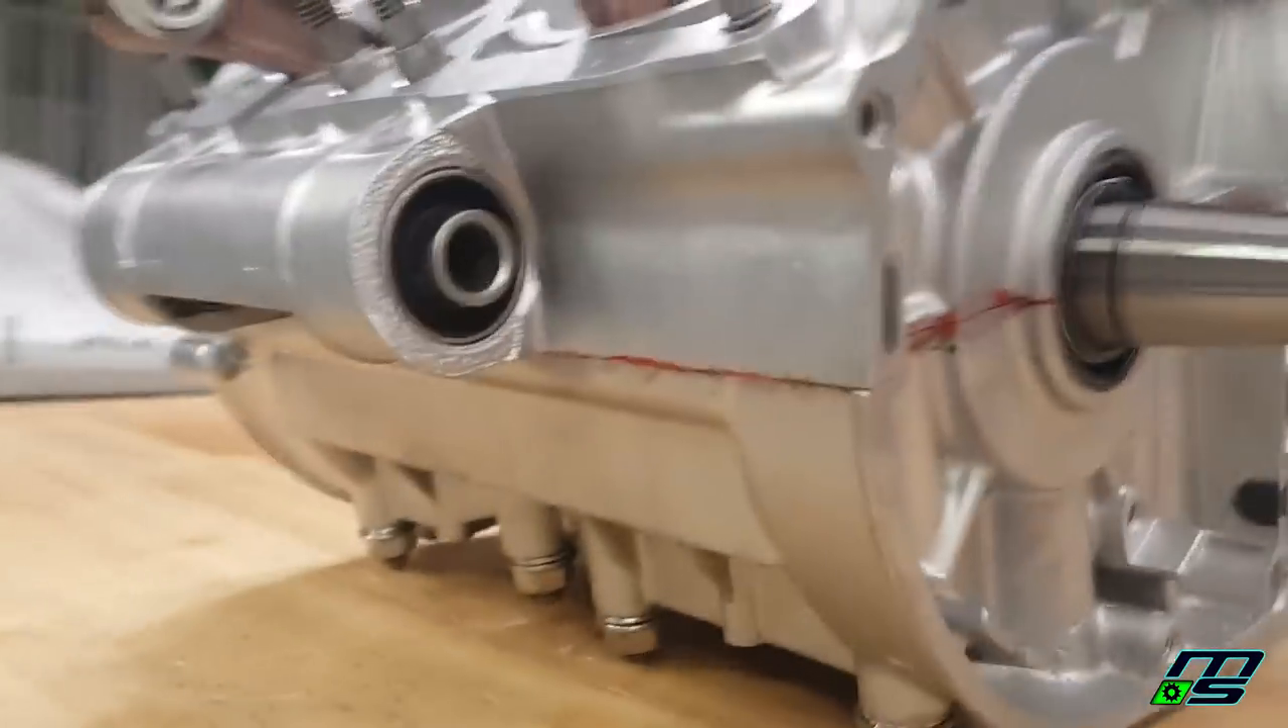I got my cases together.